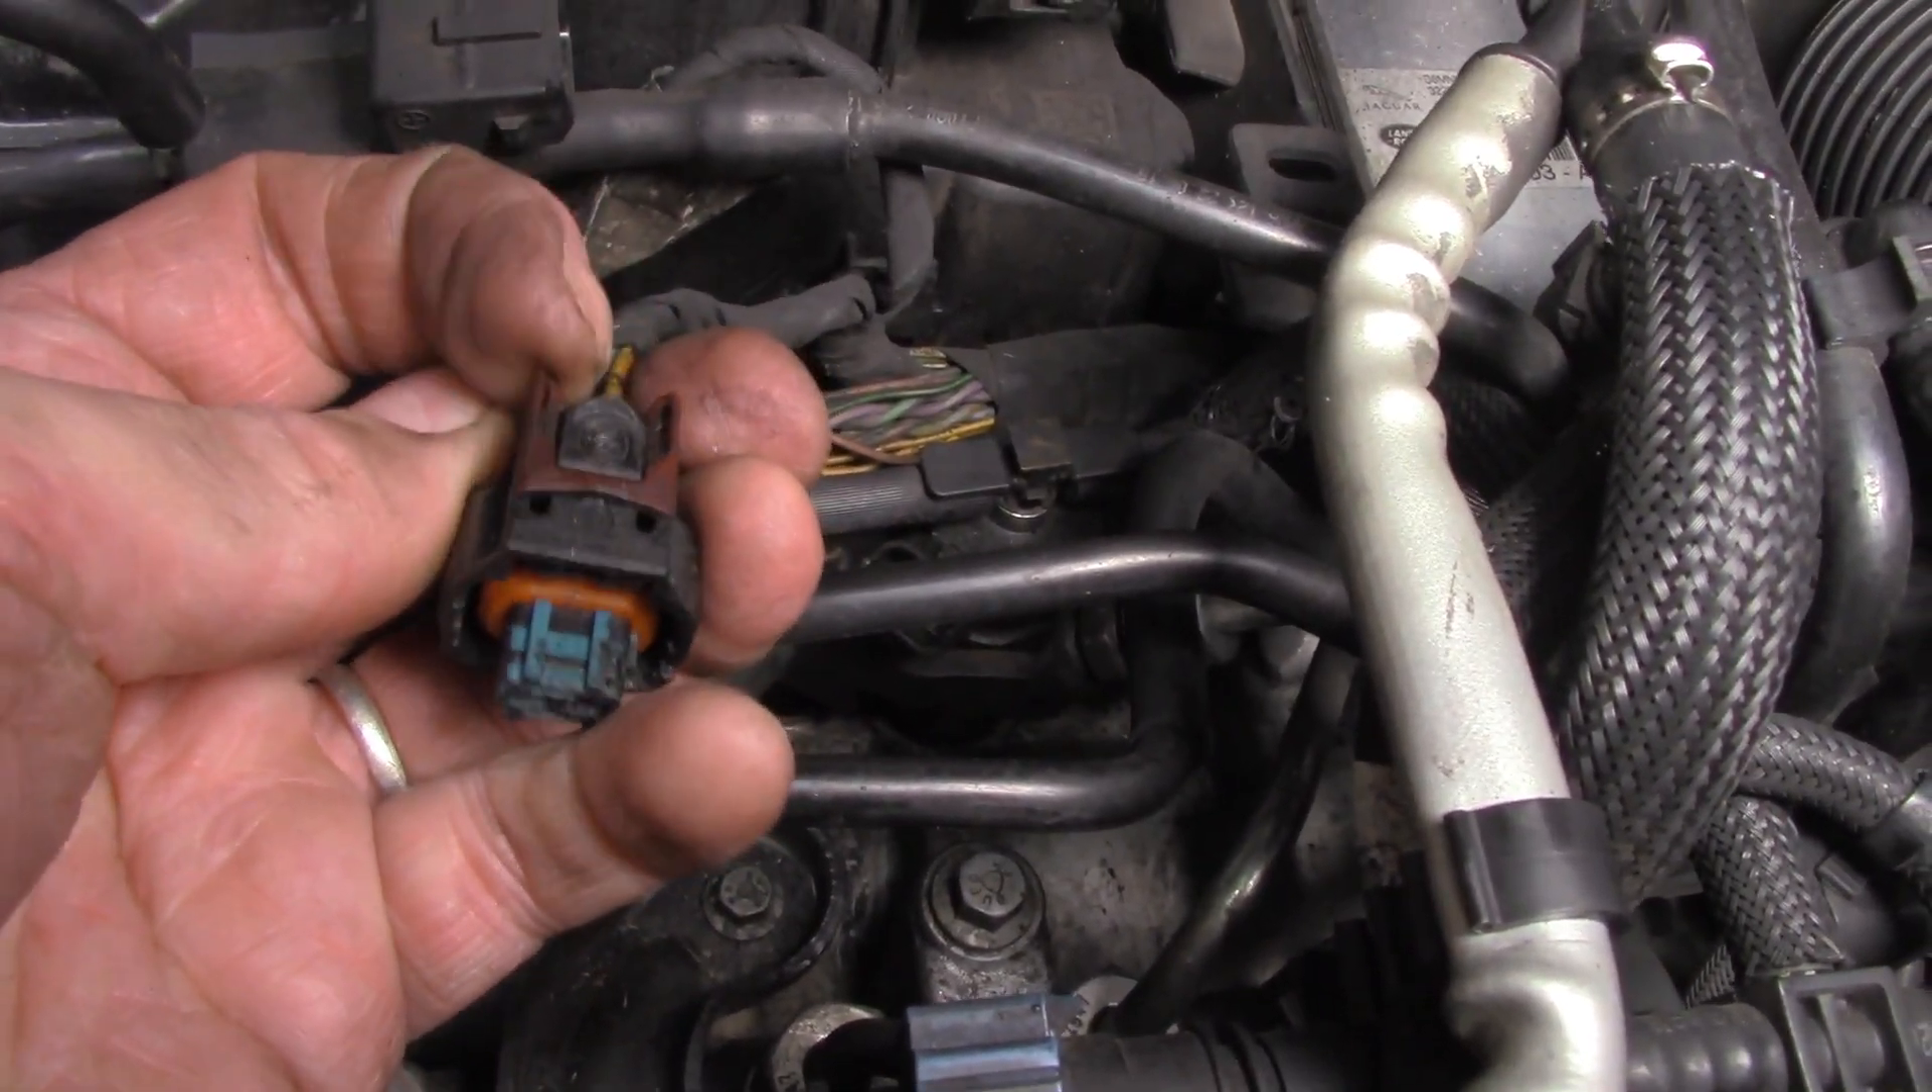I've pulled off this electrical connector here as you can see, there's a locking tab, this red guy here.